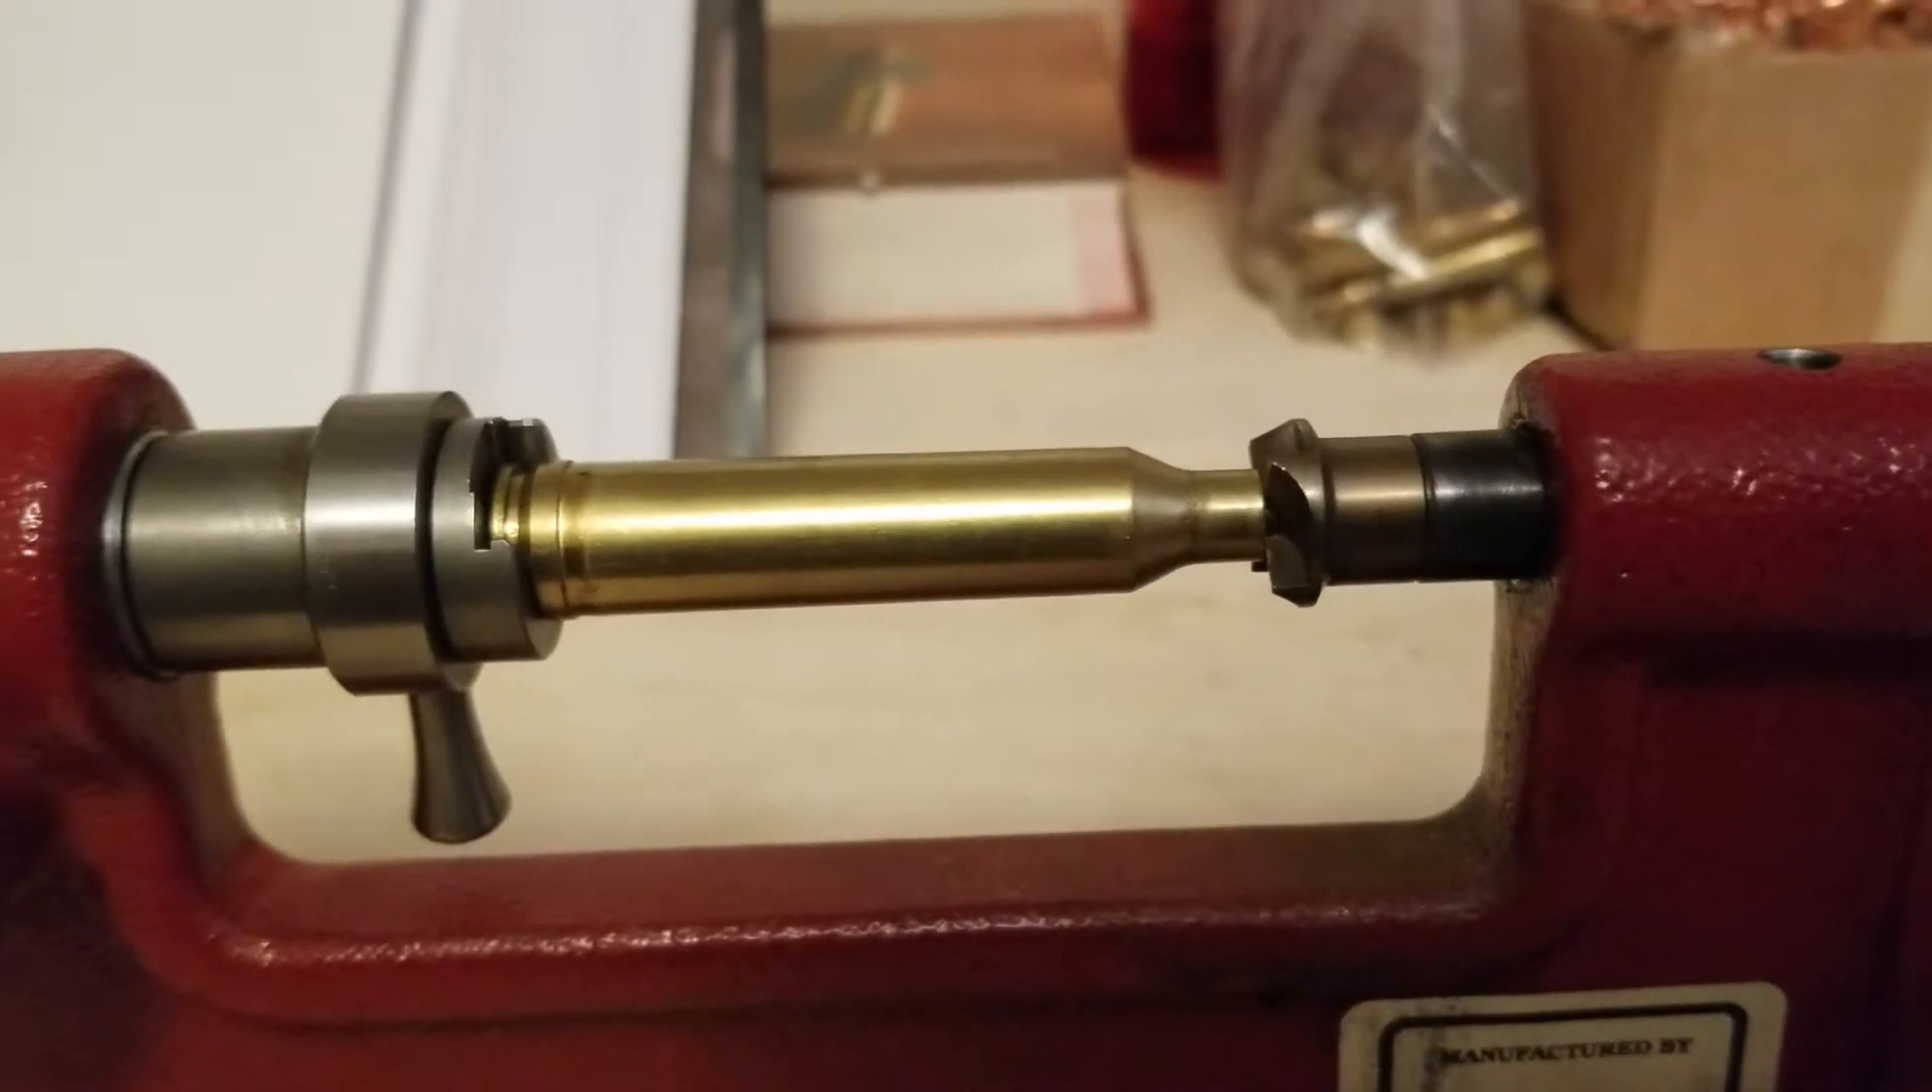Now you can see that I've got the cutting head up tight against the shell casing.